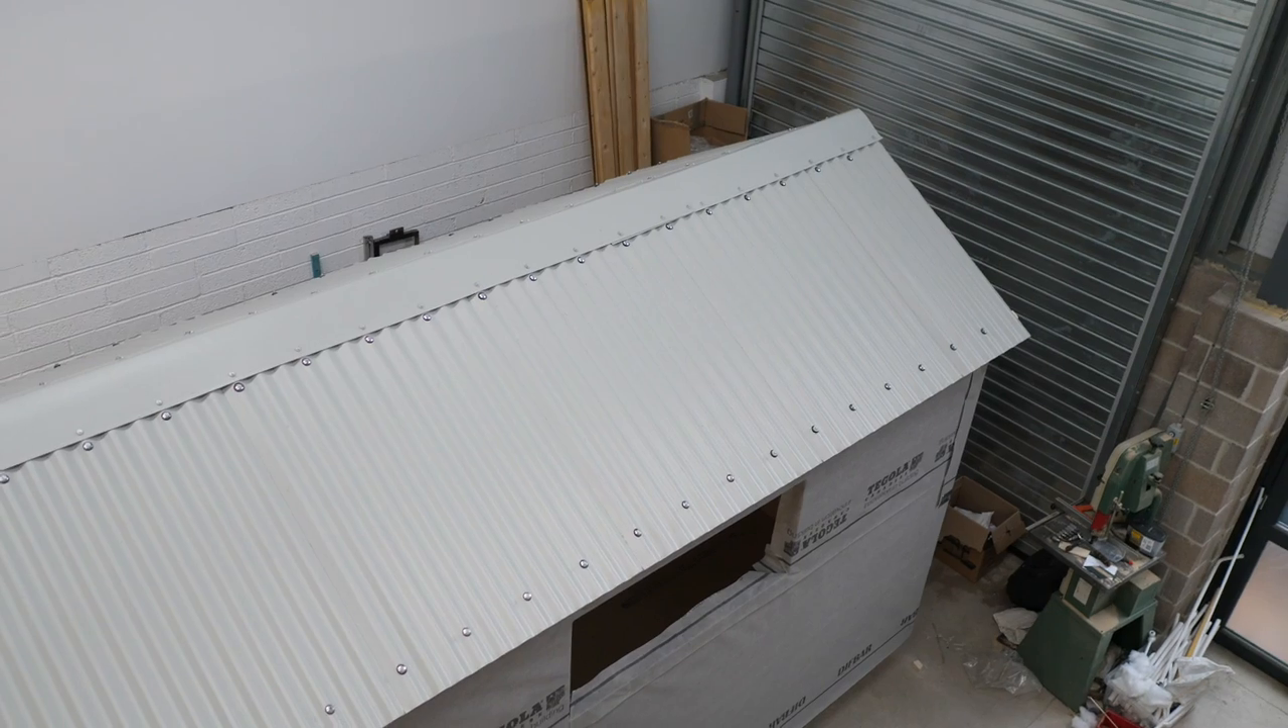As you can see the tin roof is now on.